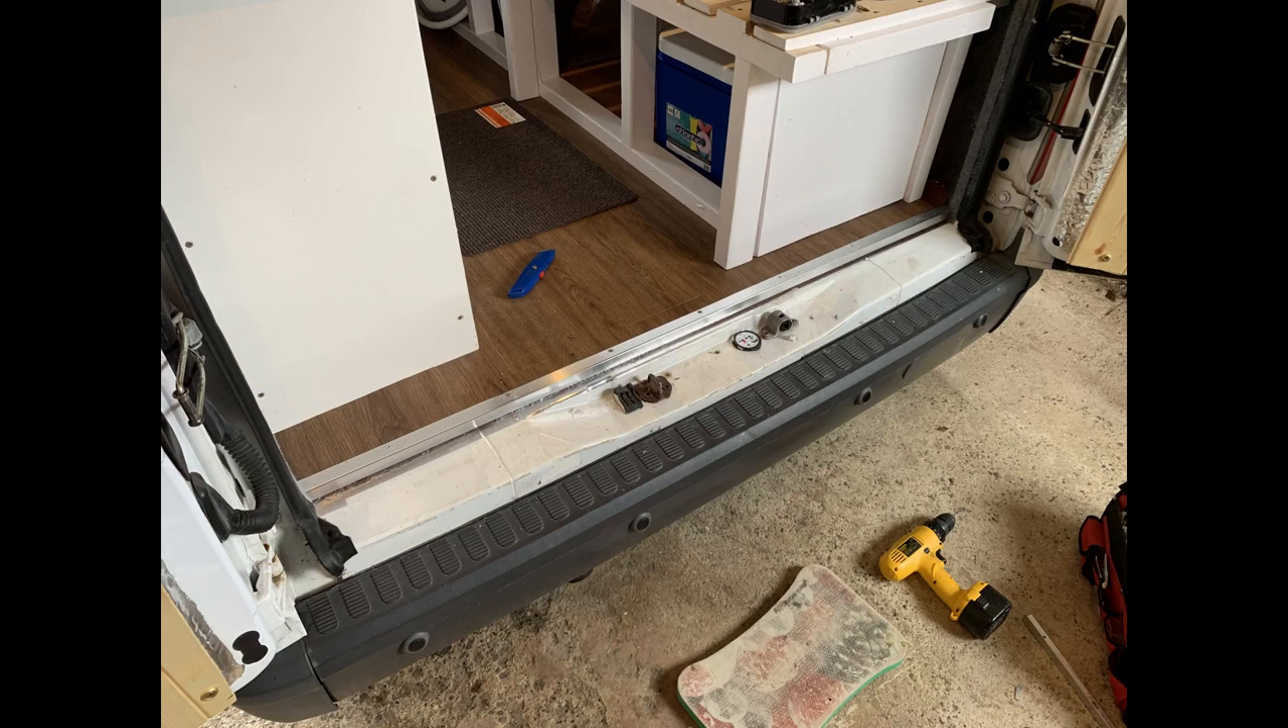So the floor is done now.